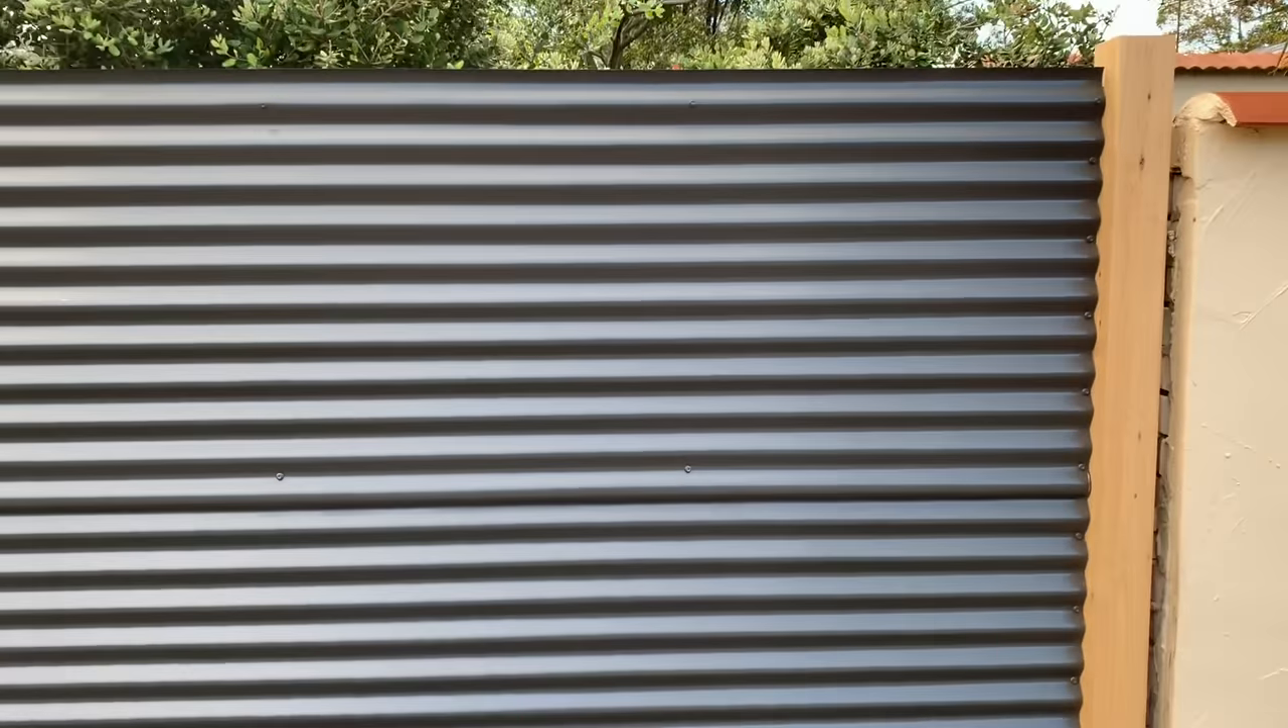You know we're nice and tight against the post so you don't have gaps.